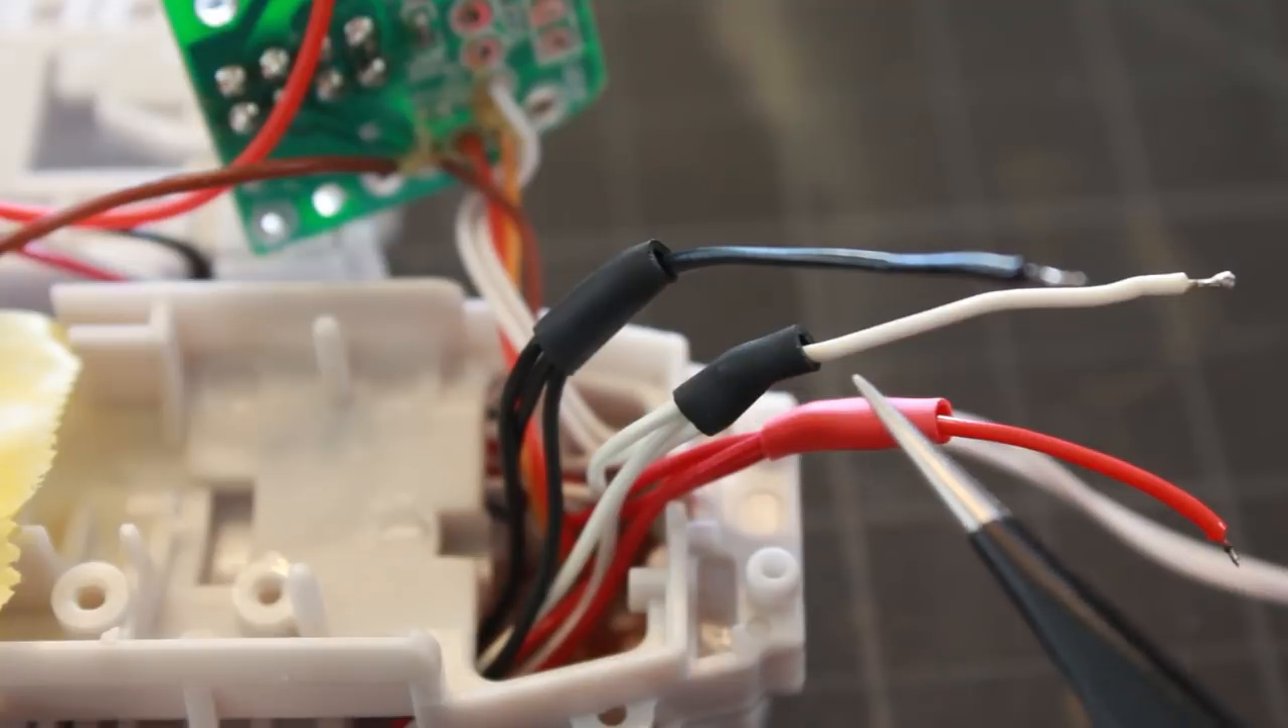I don't need that anymore and I've soldered my hot pins together my ground pins together and my data pins together as you can see here and I put some shrink wrap on them to hold them together.